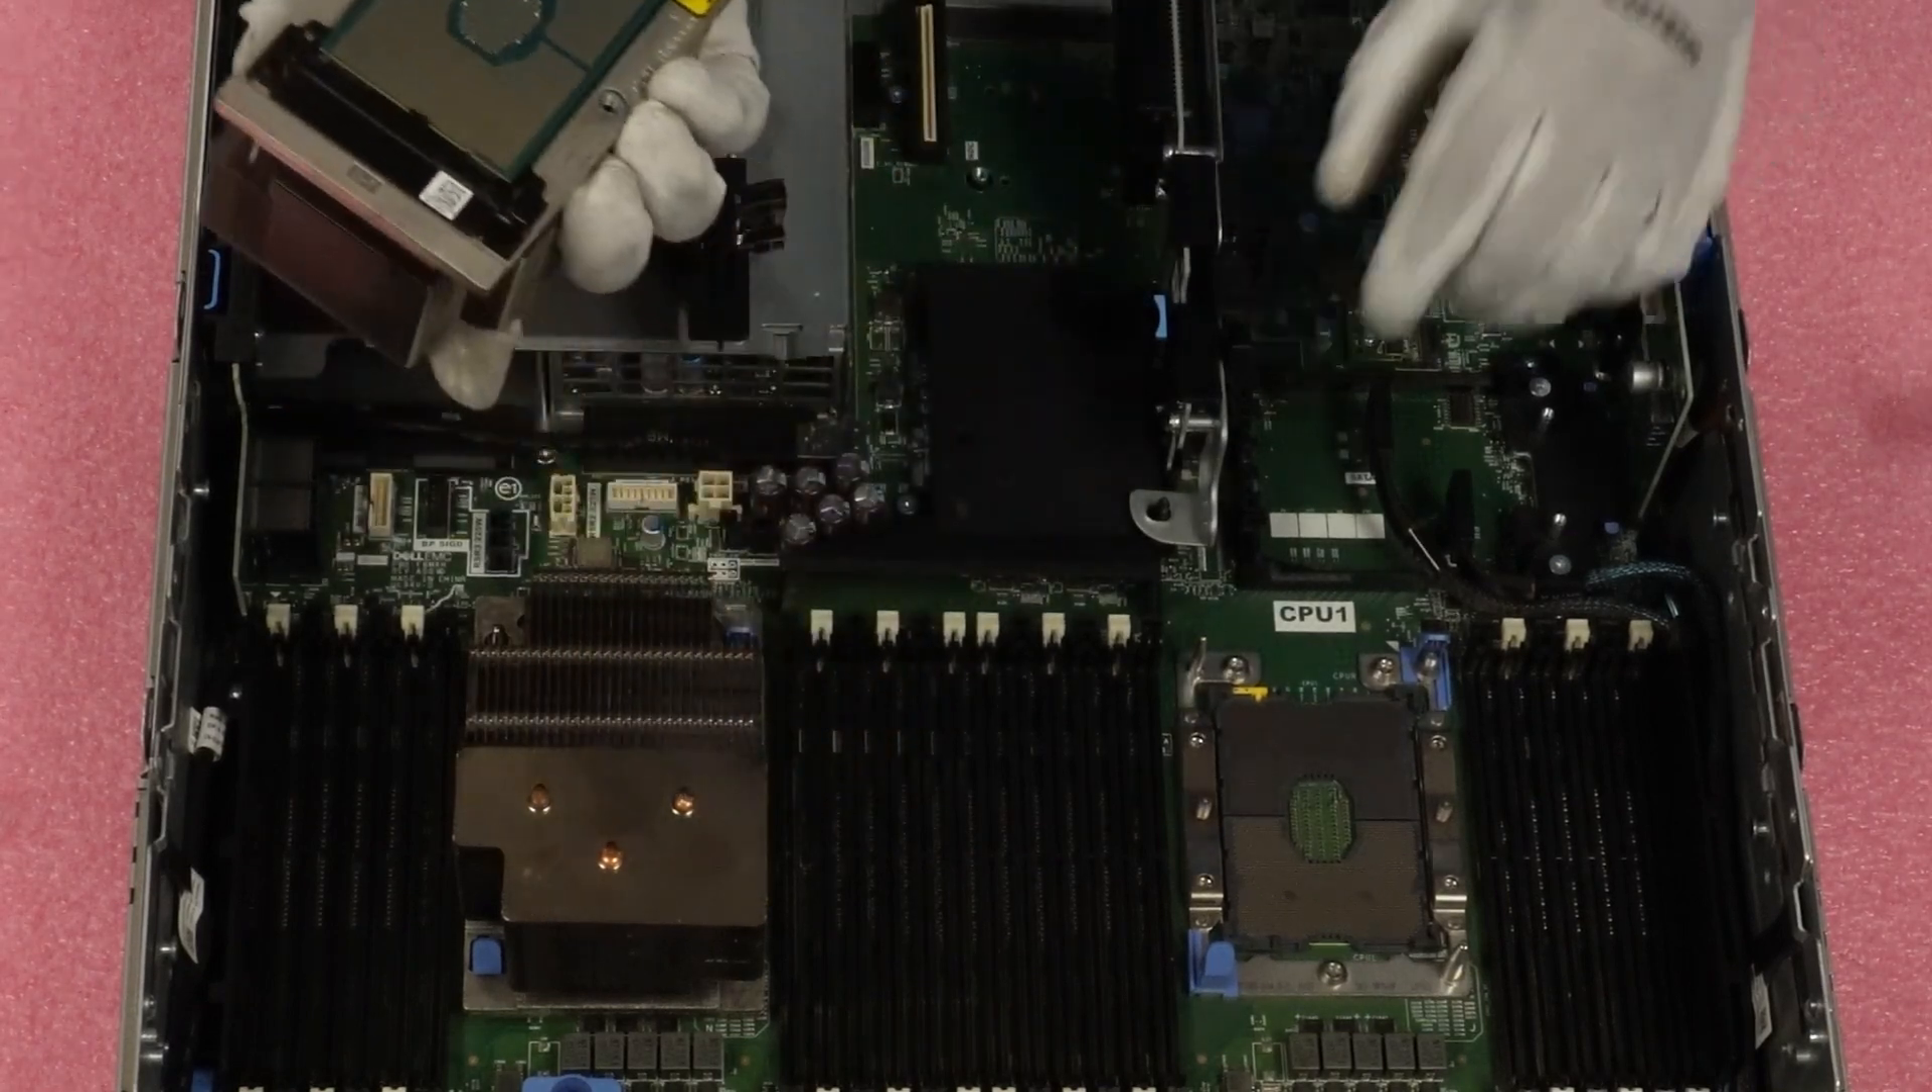And now we have access to our CPU.